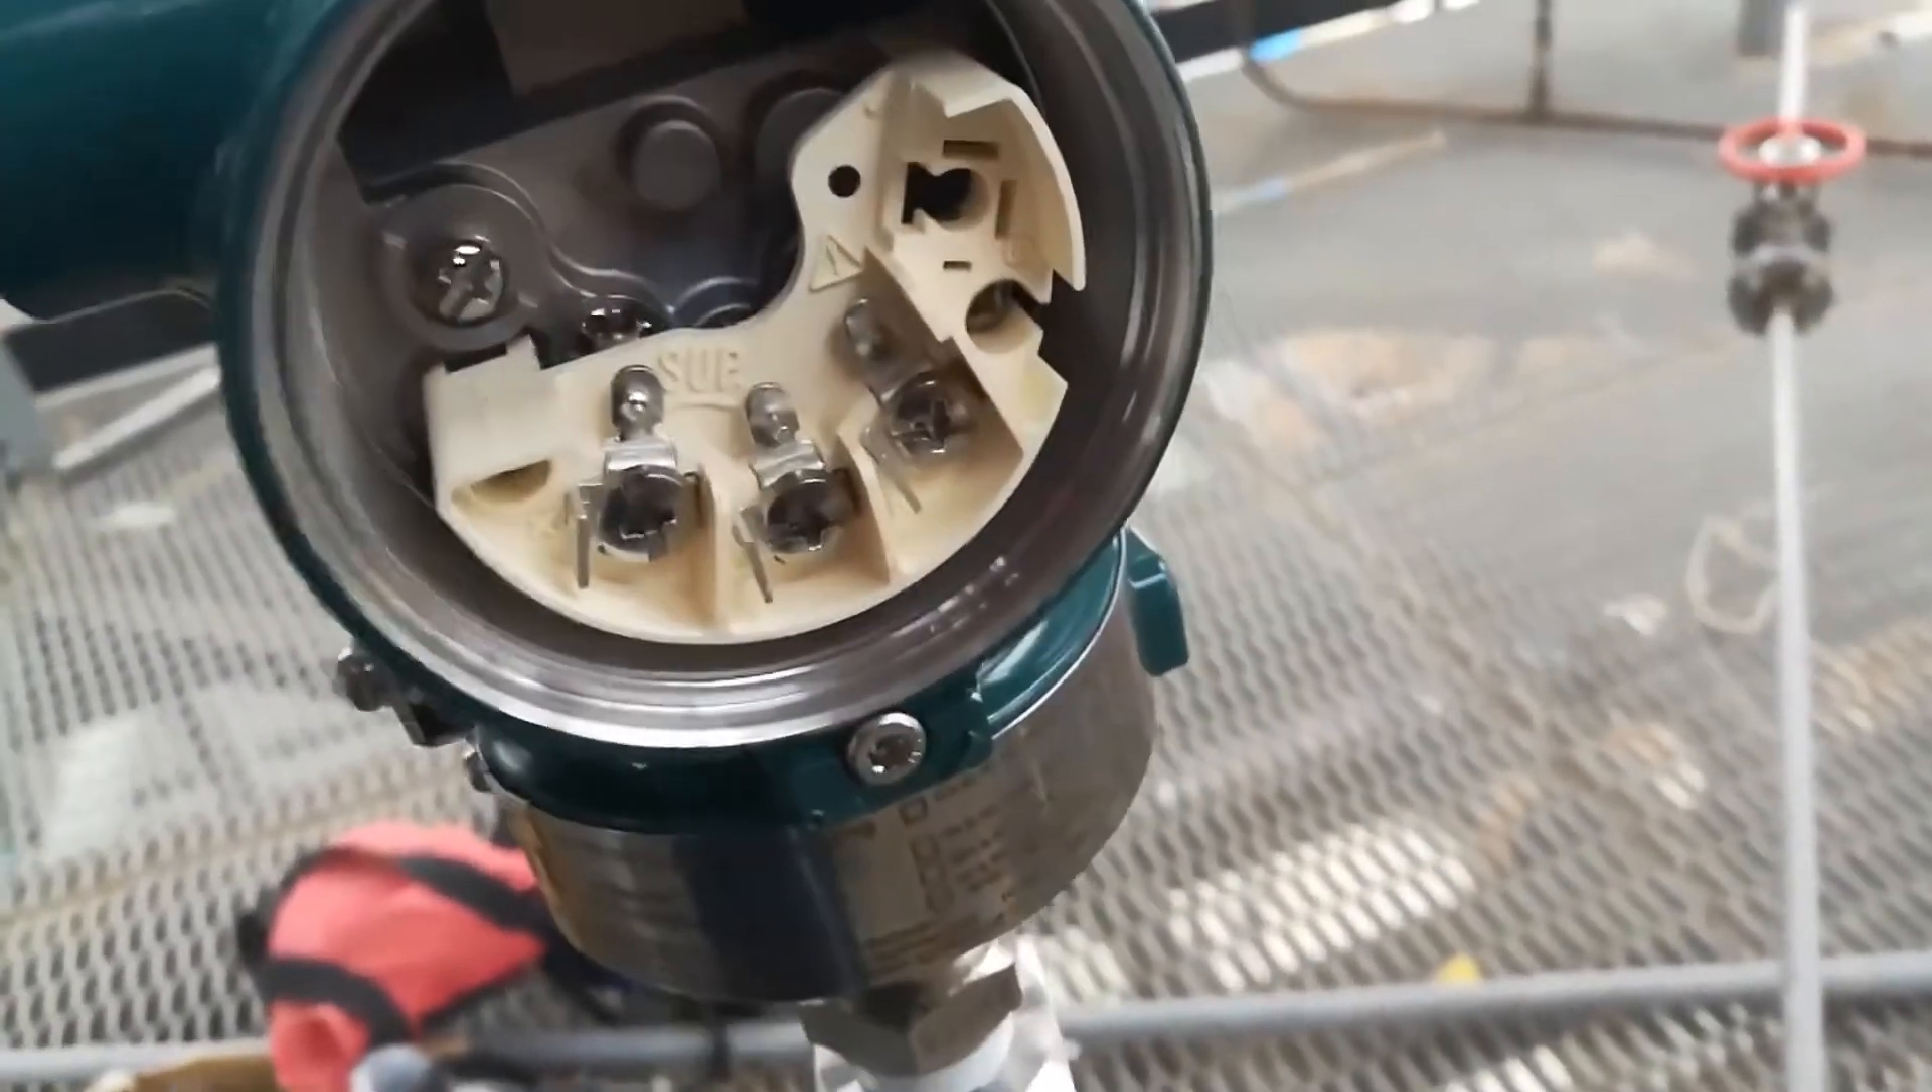I have already removed the terminal block cover.